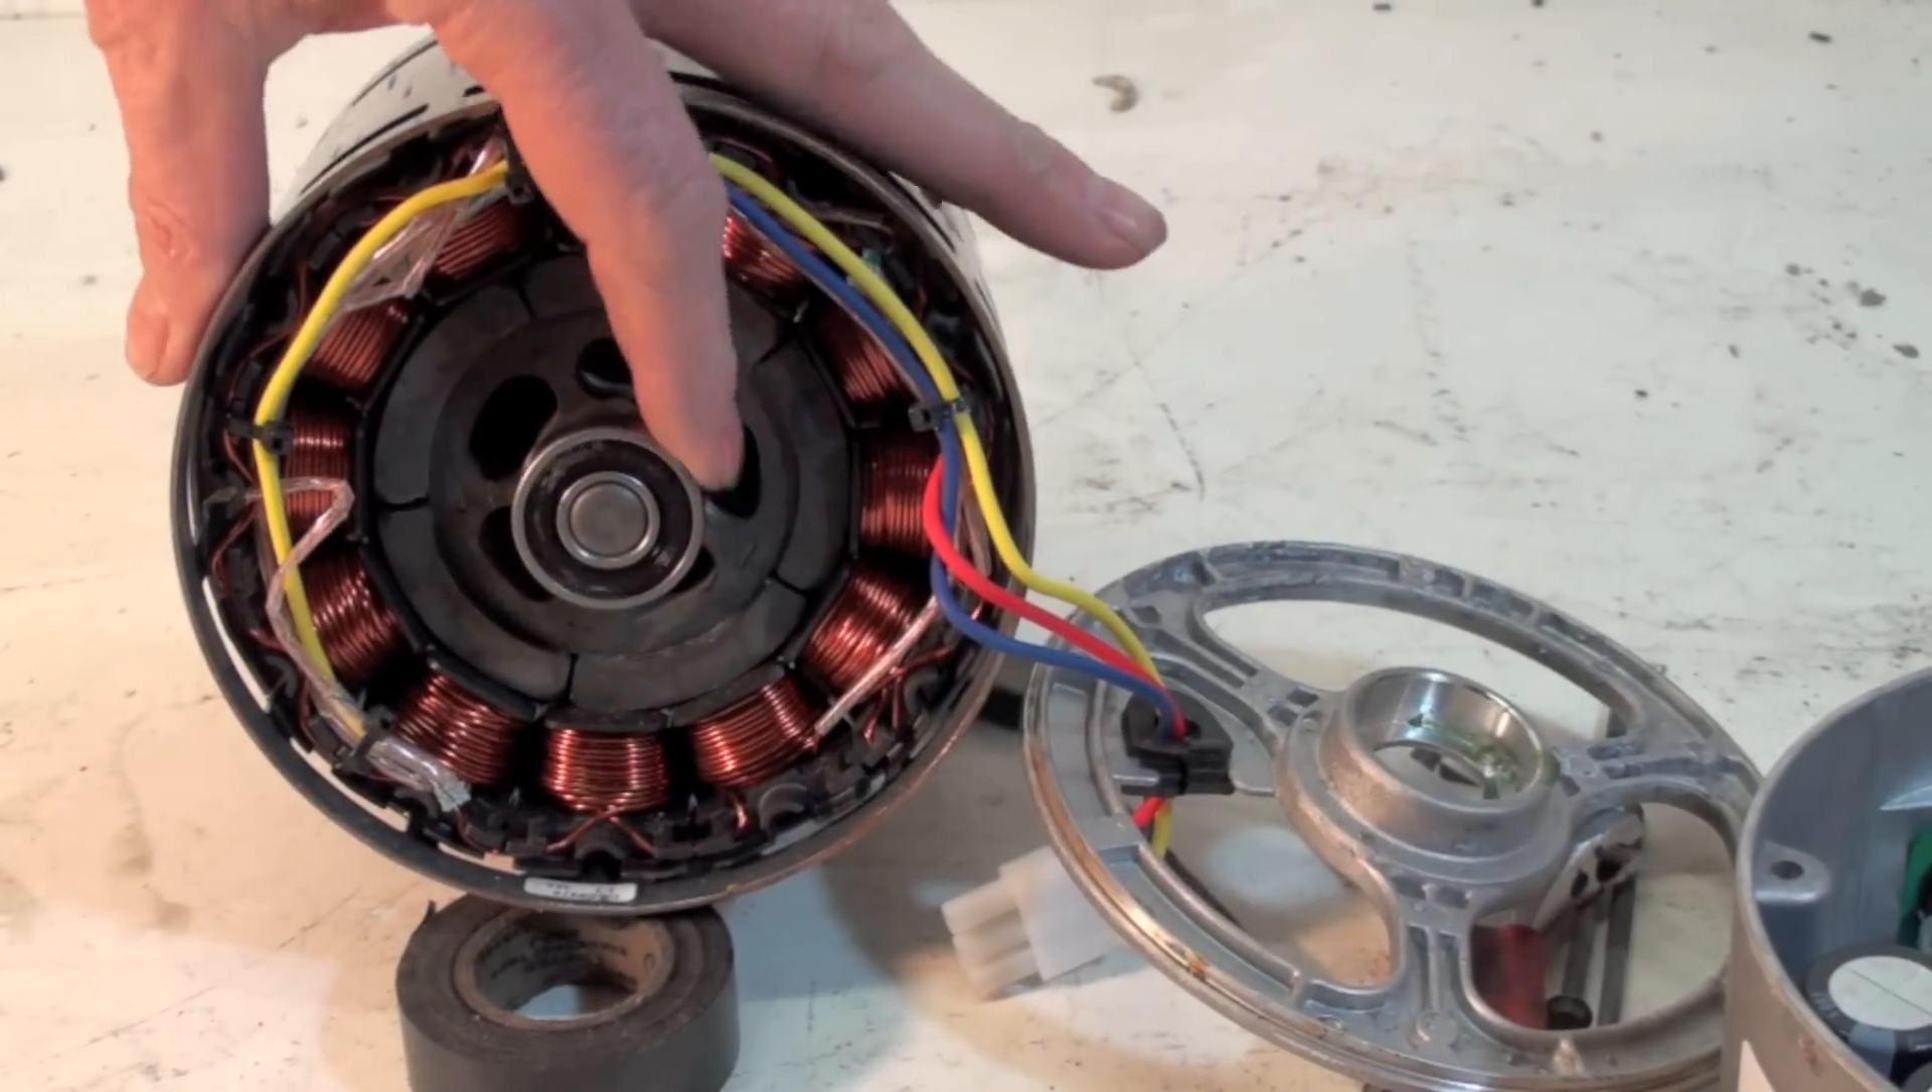Okay now we have a view with the end bell off.